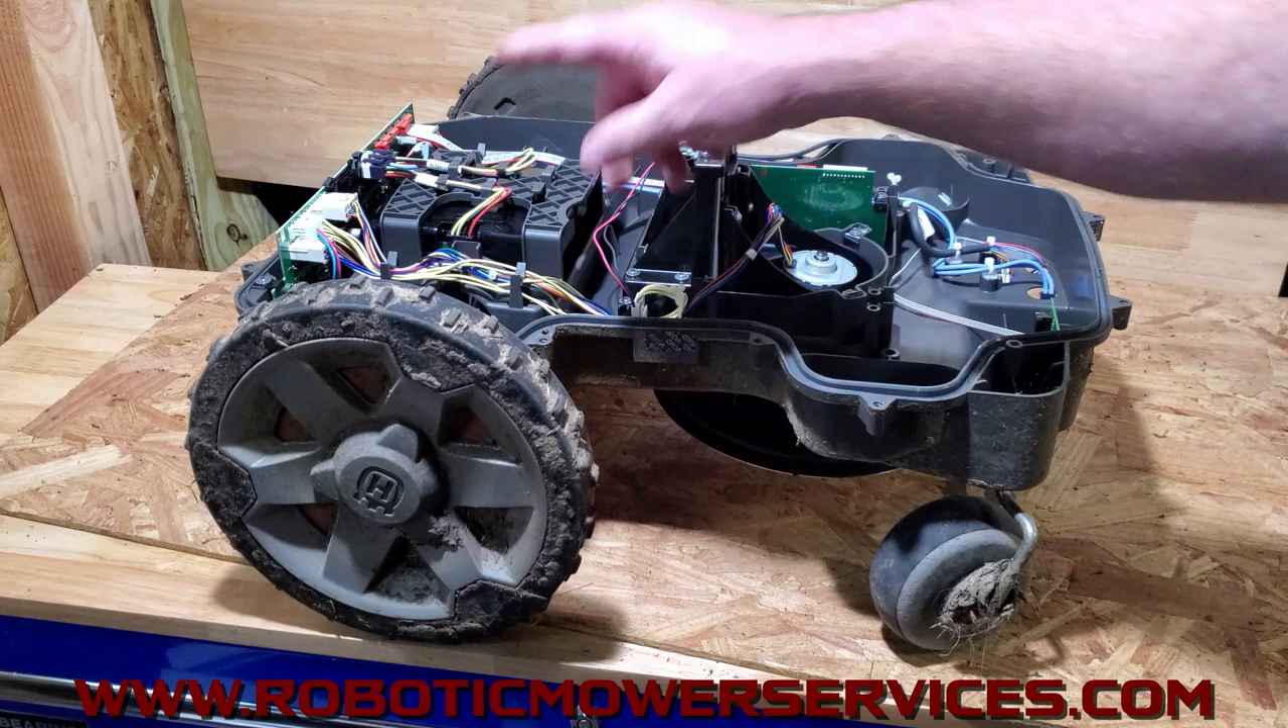We already took the top off because anytime you go to remove the cutting motor completely remove it you have to get in here because you have to unplug the wiring harness from the main board.